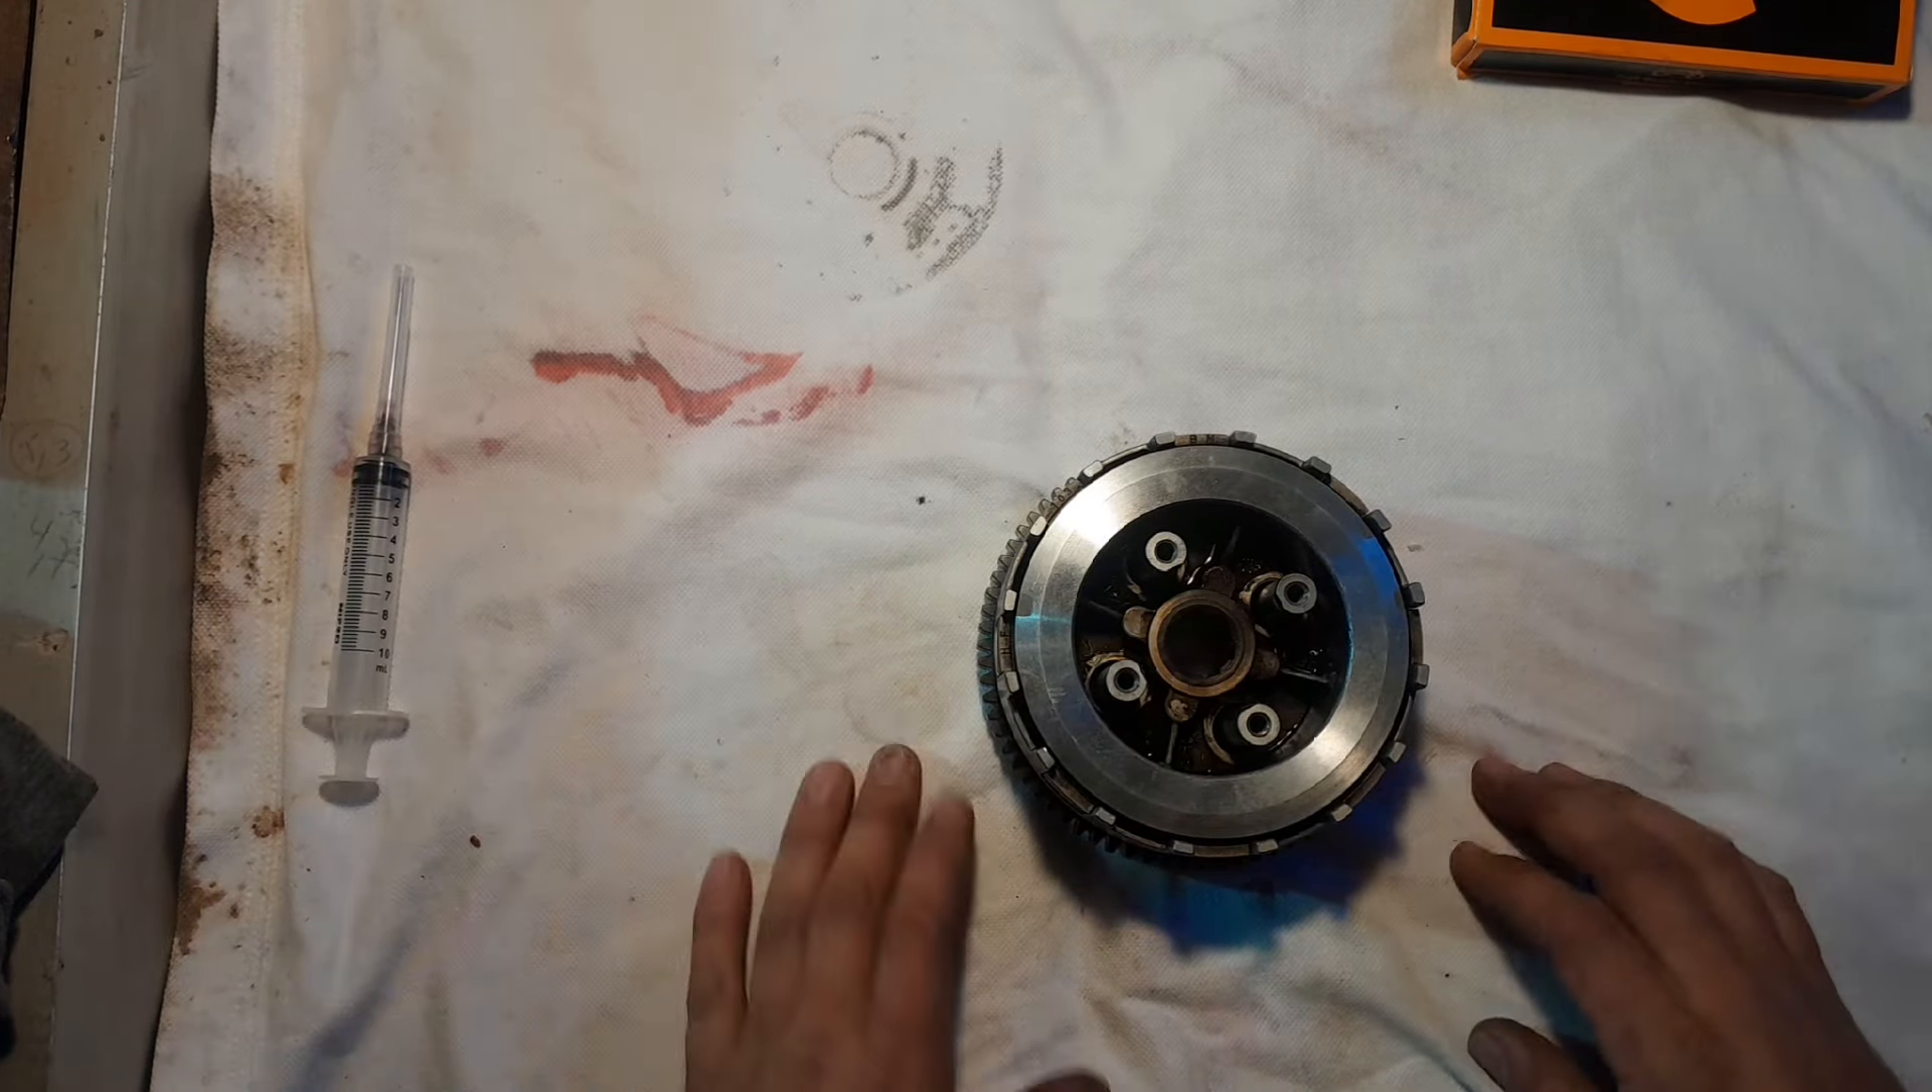Acá tenemos la corona y los portadiscos aquí falta los resortes.